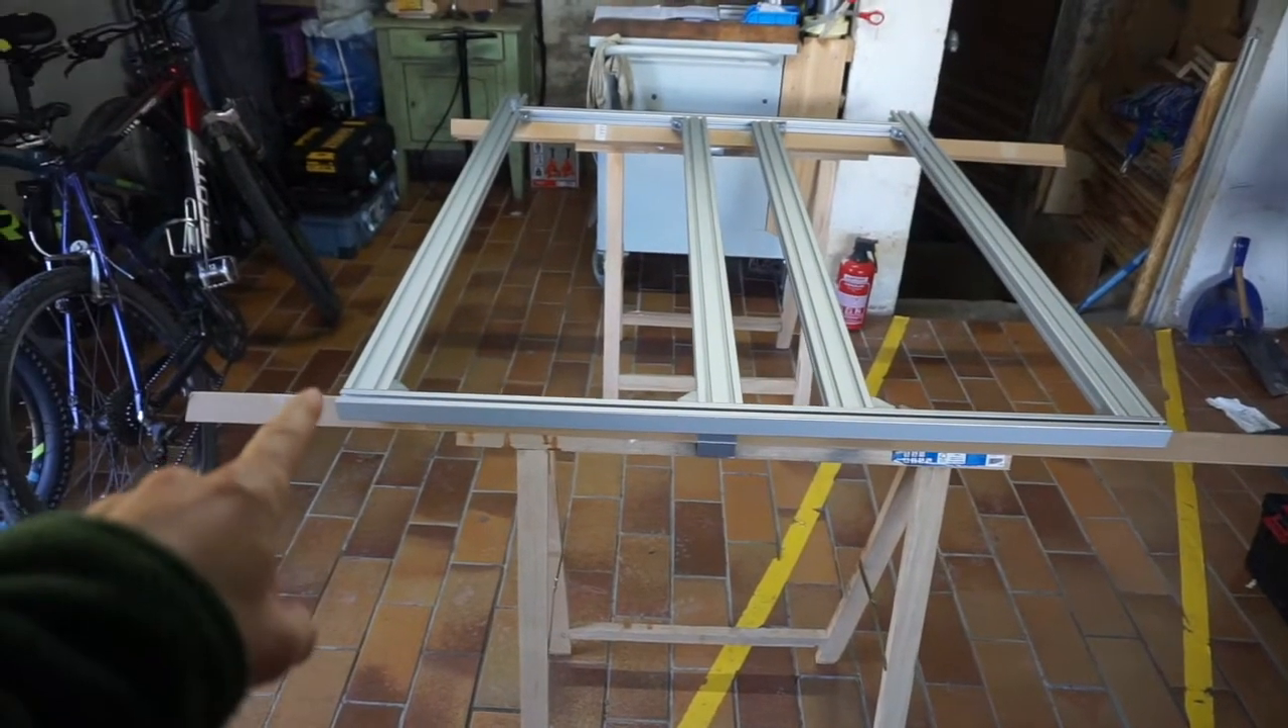Ich habe jetzt das Grundgerüst schon mal zusammengebaut.